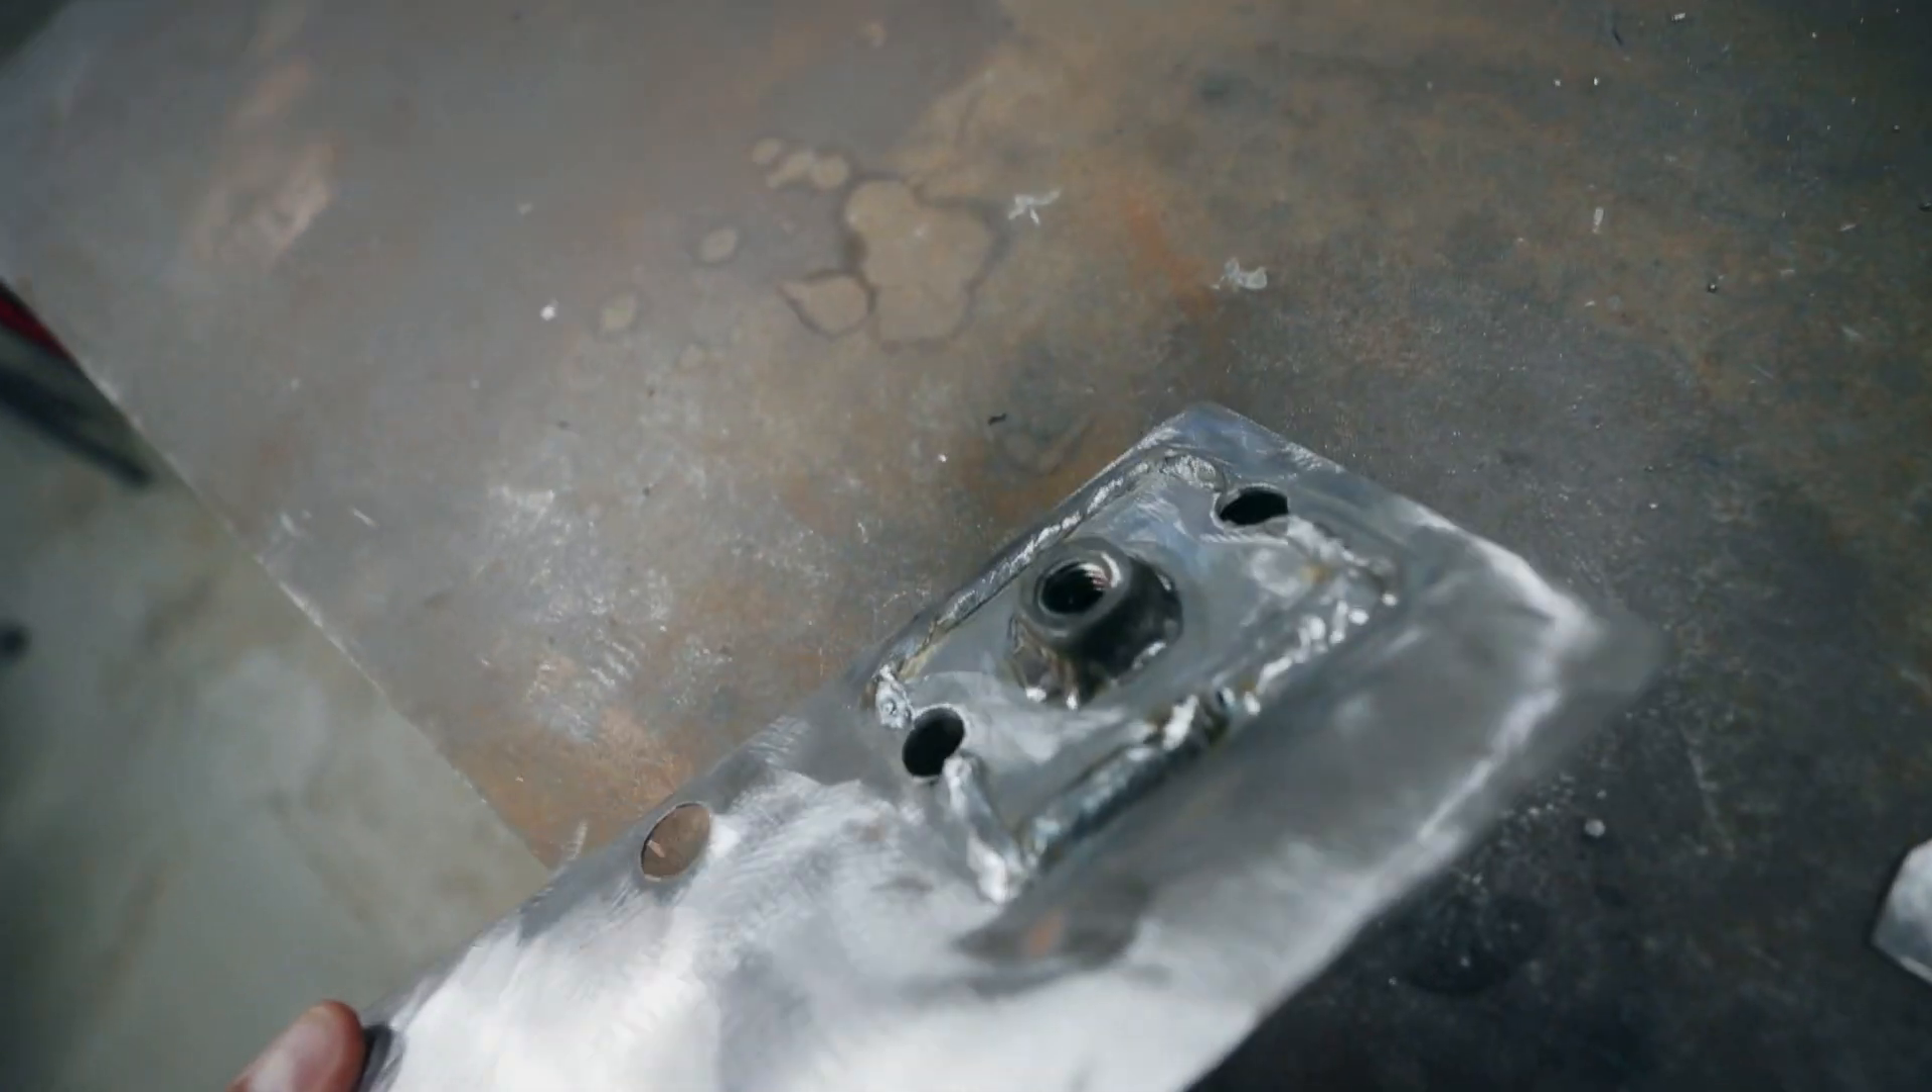We have our frame rail patch complete and I've reattached that nut that was on the back.